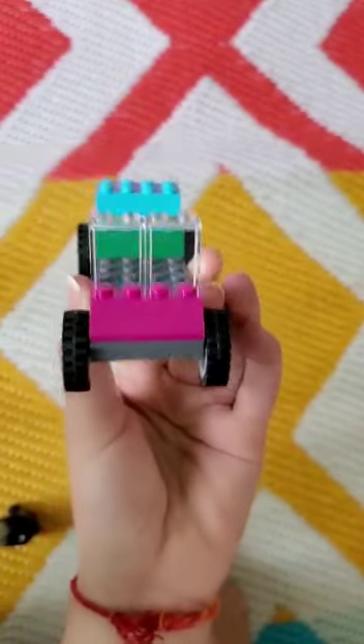Next I added my edge piece and my two clear pieces with my one by four on top to look like this from the front.